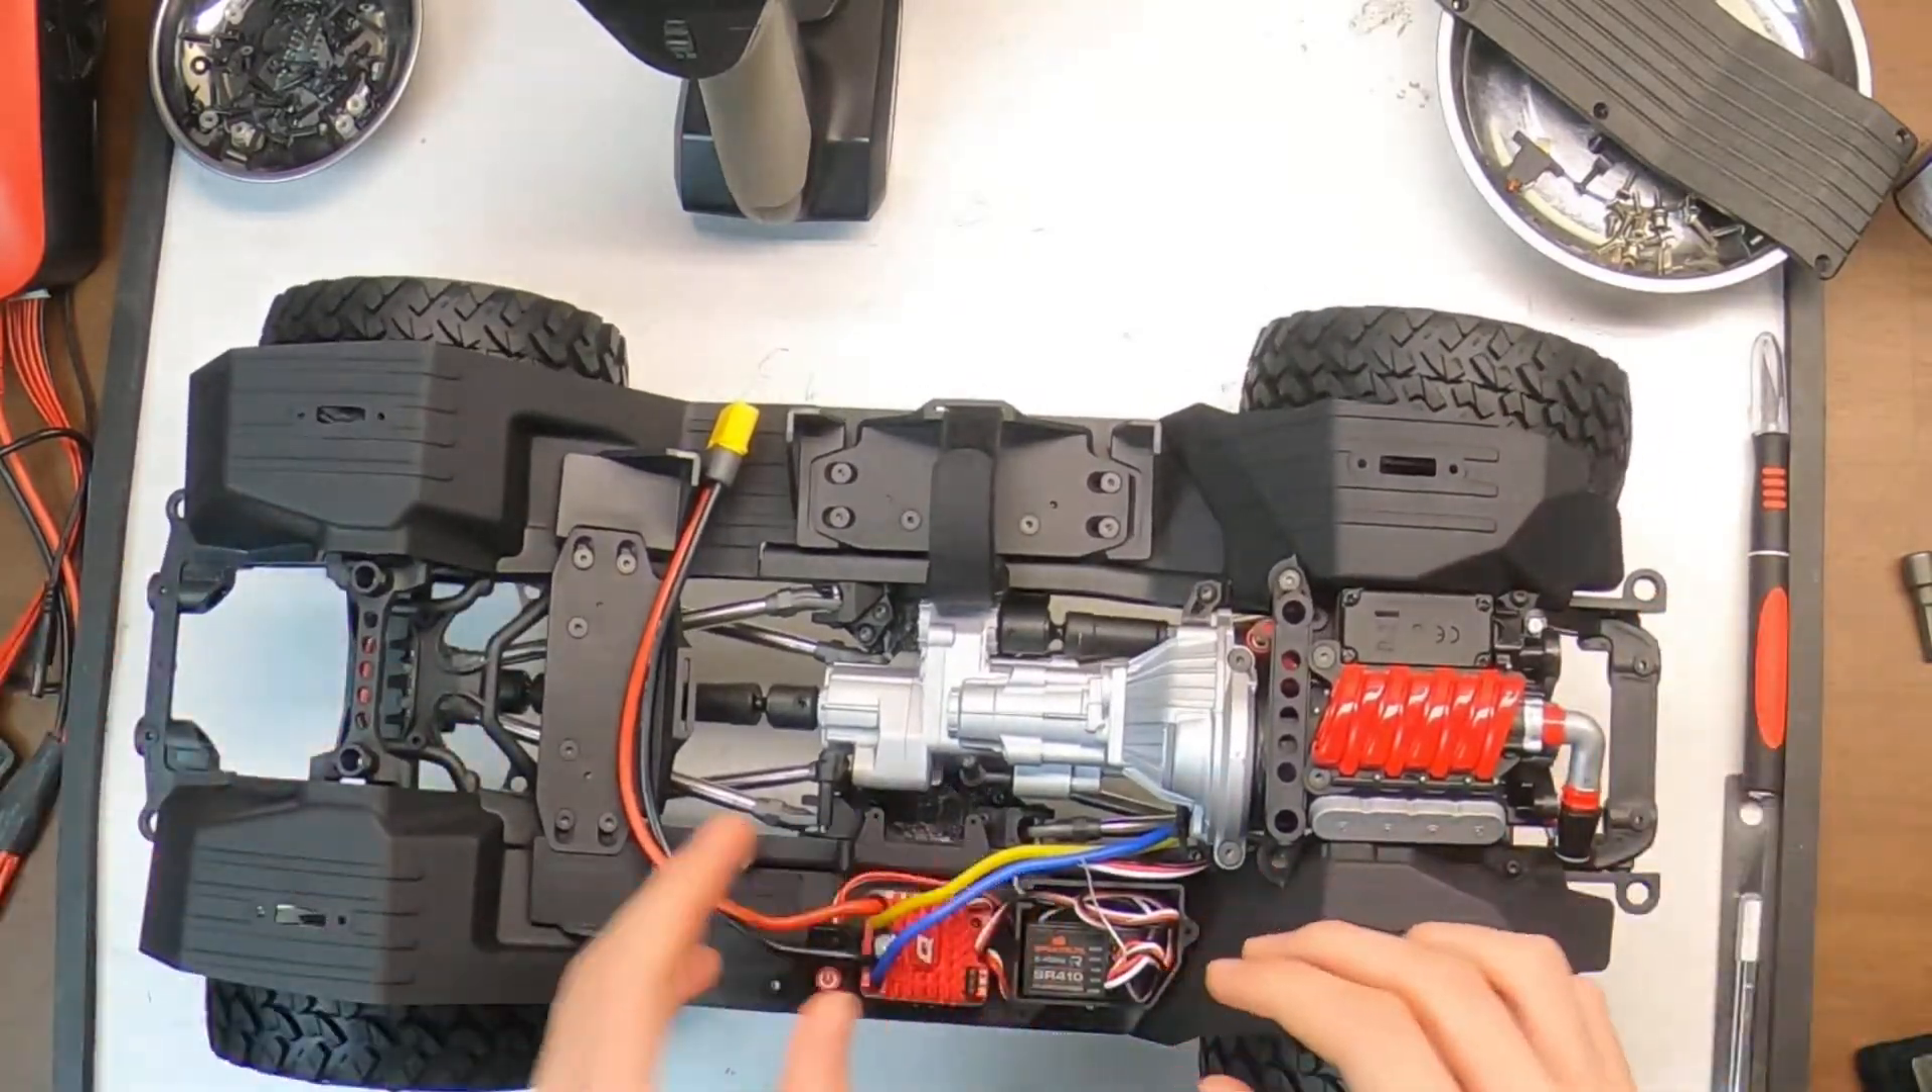And thankfully, there's been plenty of room left over for me to put on the scale engine so that now fits in.